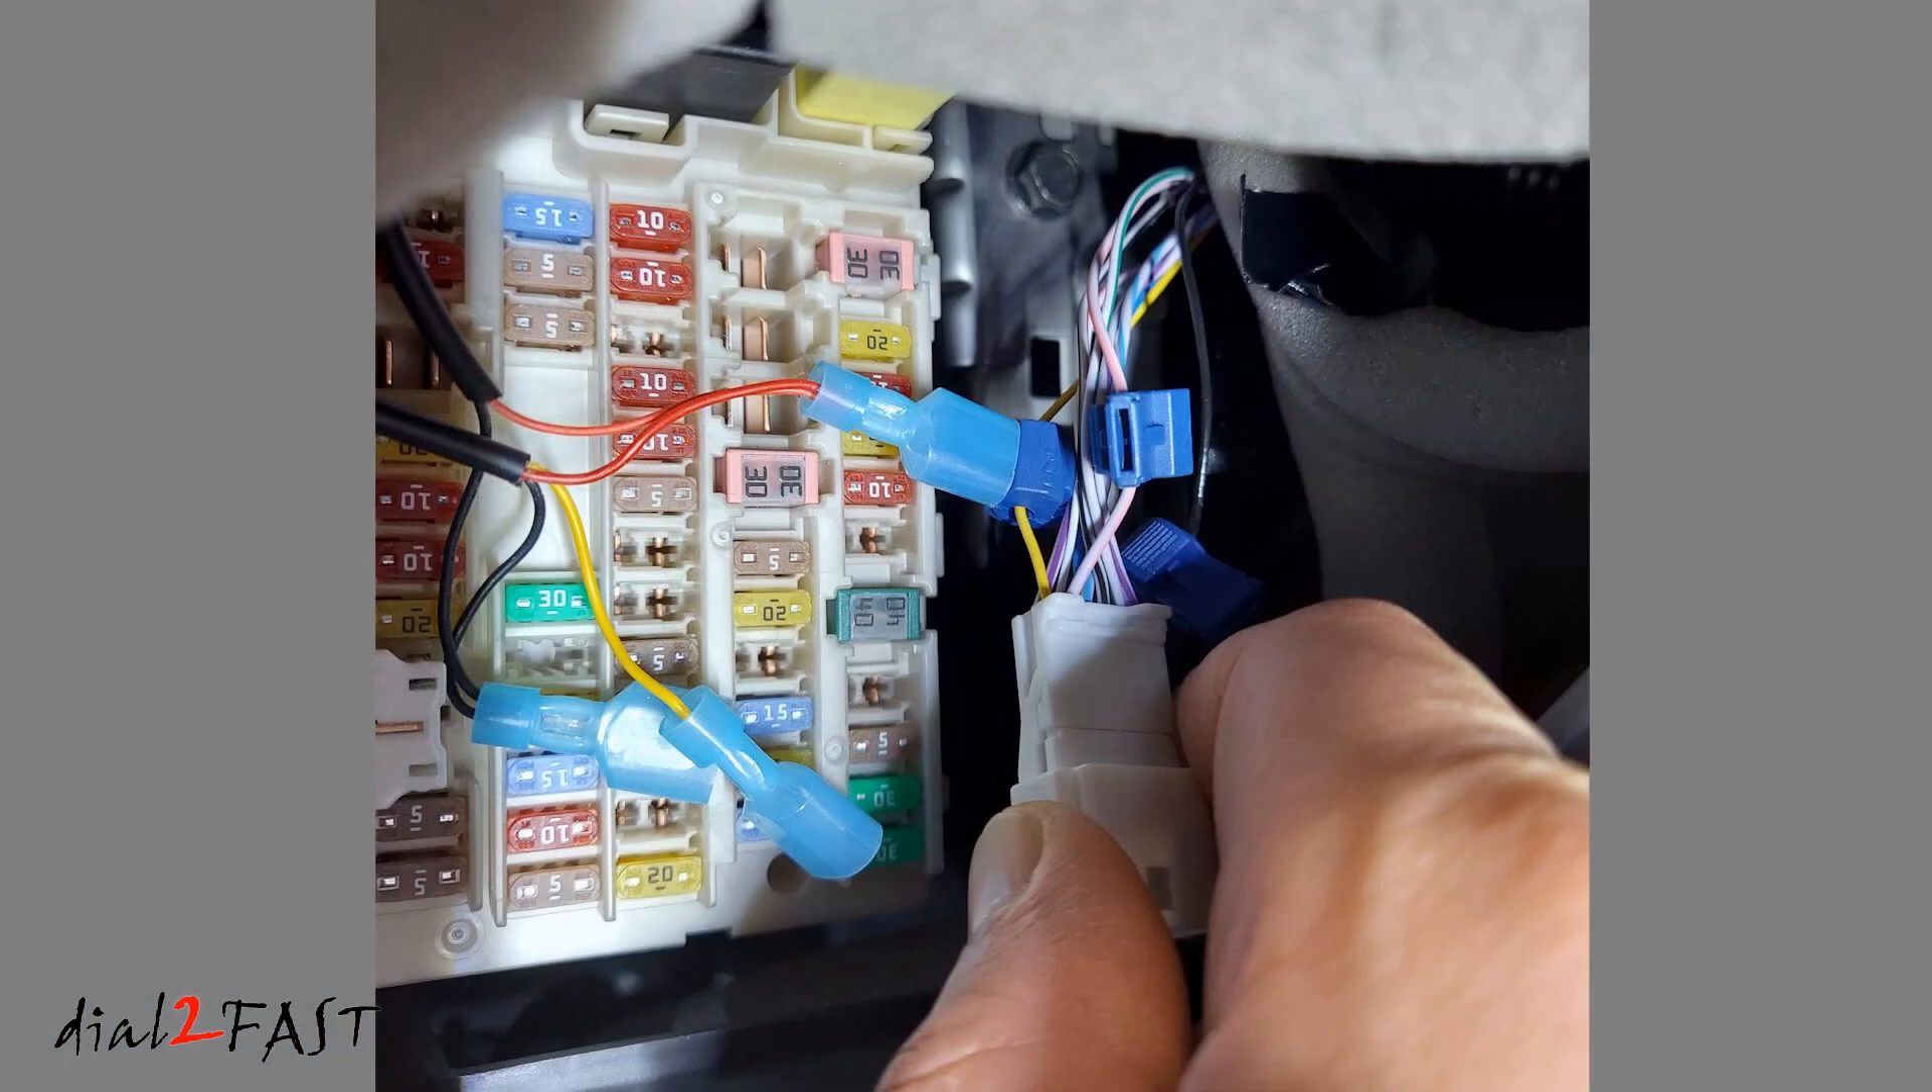Here's a look at what it looks like after I installed the T-taps.